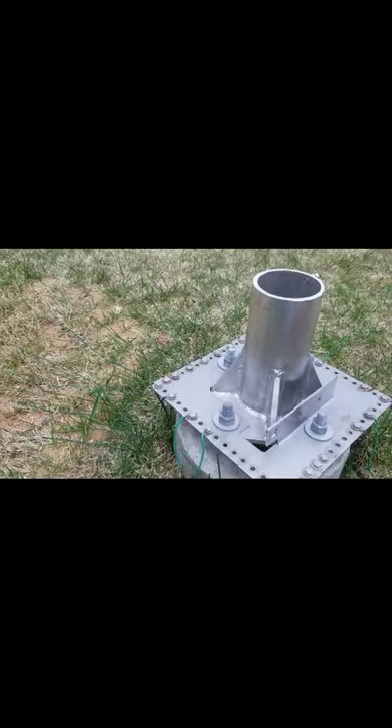I've been looking at this for a while and discovered that DX engineering radial plate fits perfectly over the gussets of the flagpole base.